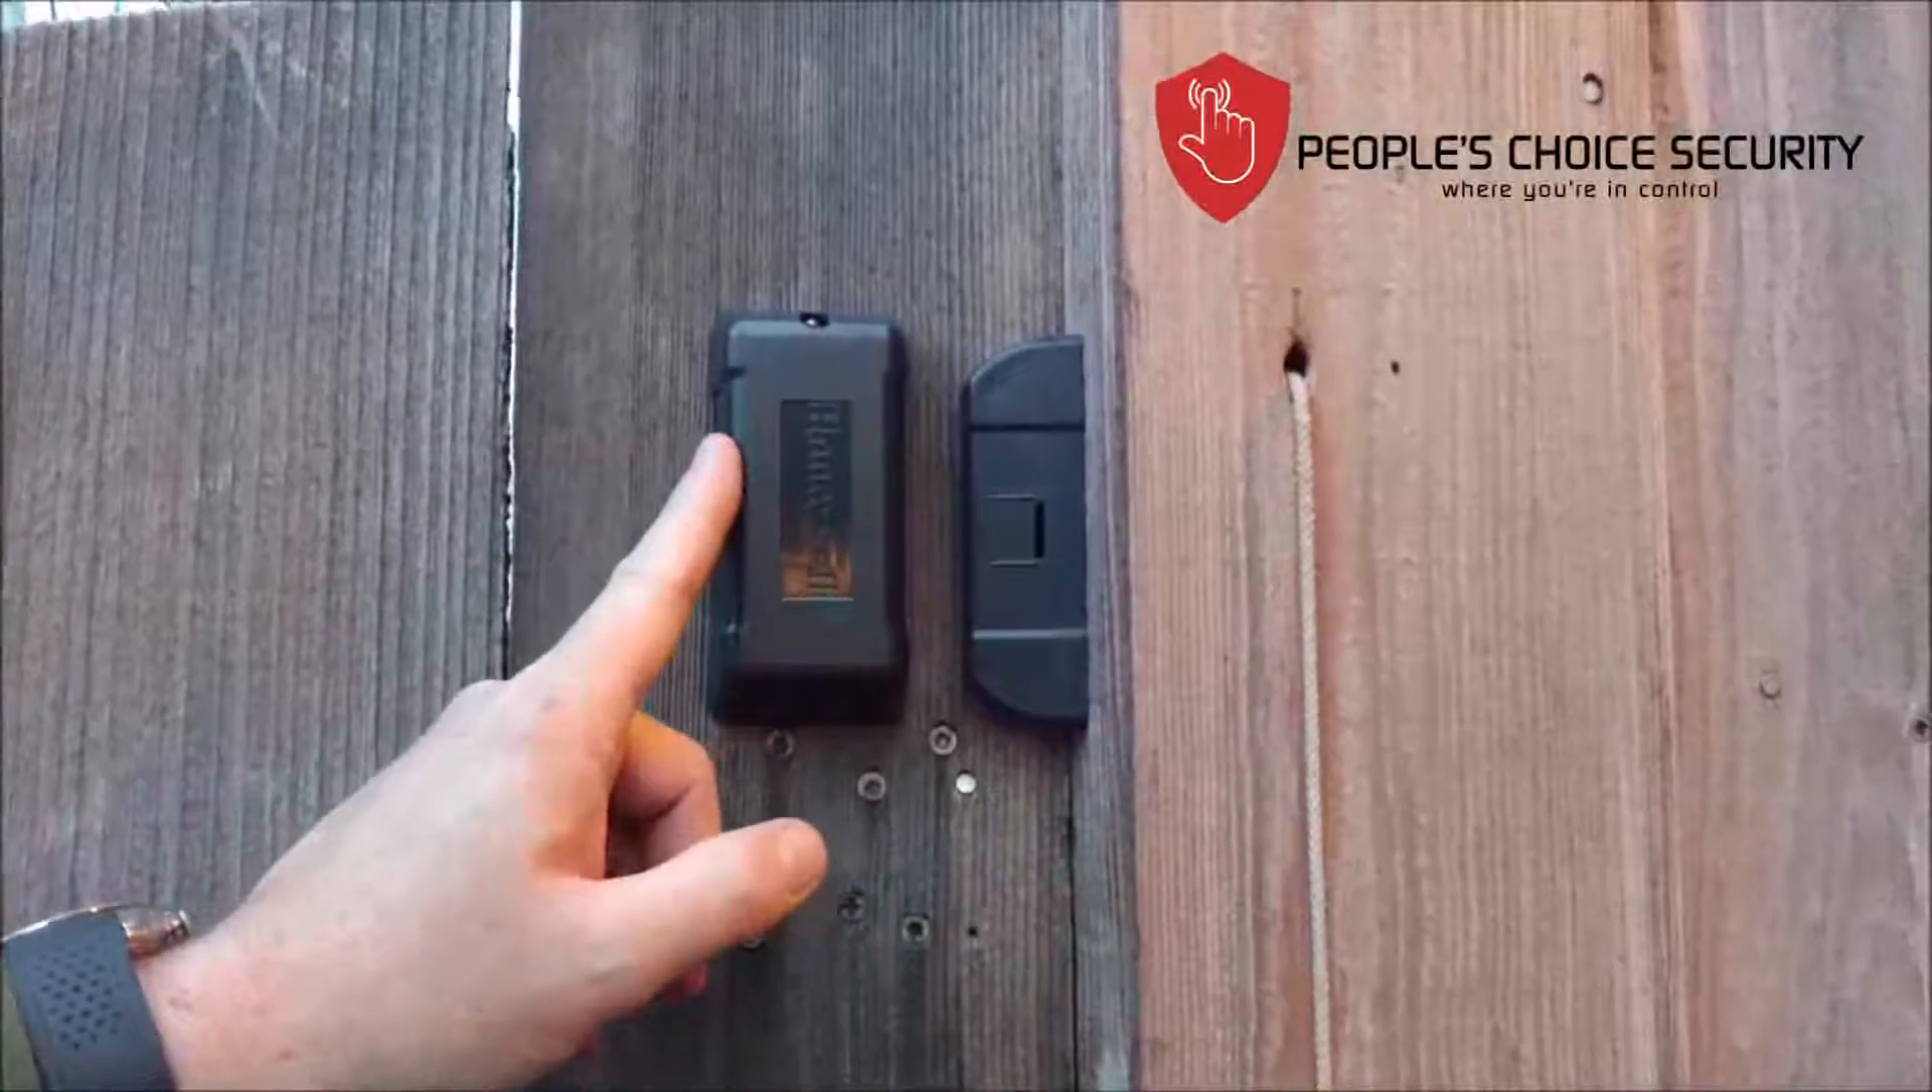So here you can see we've installed our gate sensor I've left about a half inch gap.